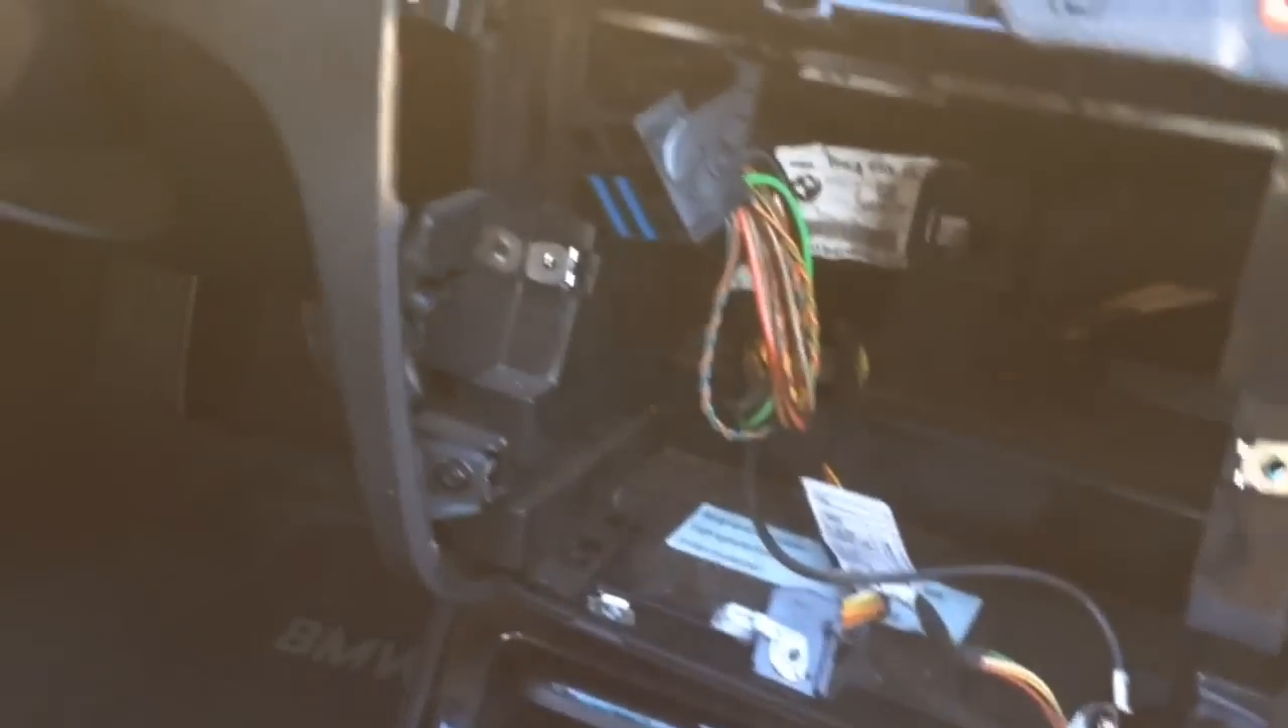Okay, so here we are with the radio uninstalled.